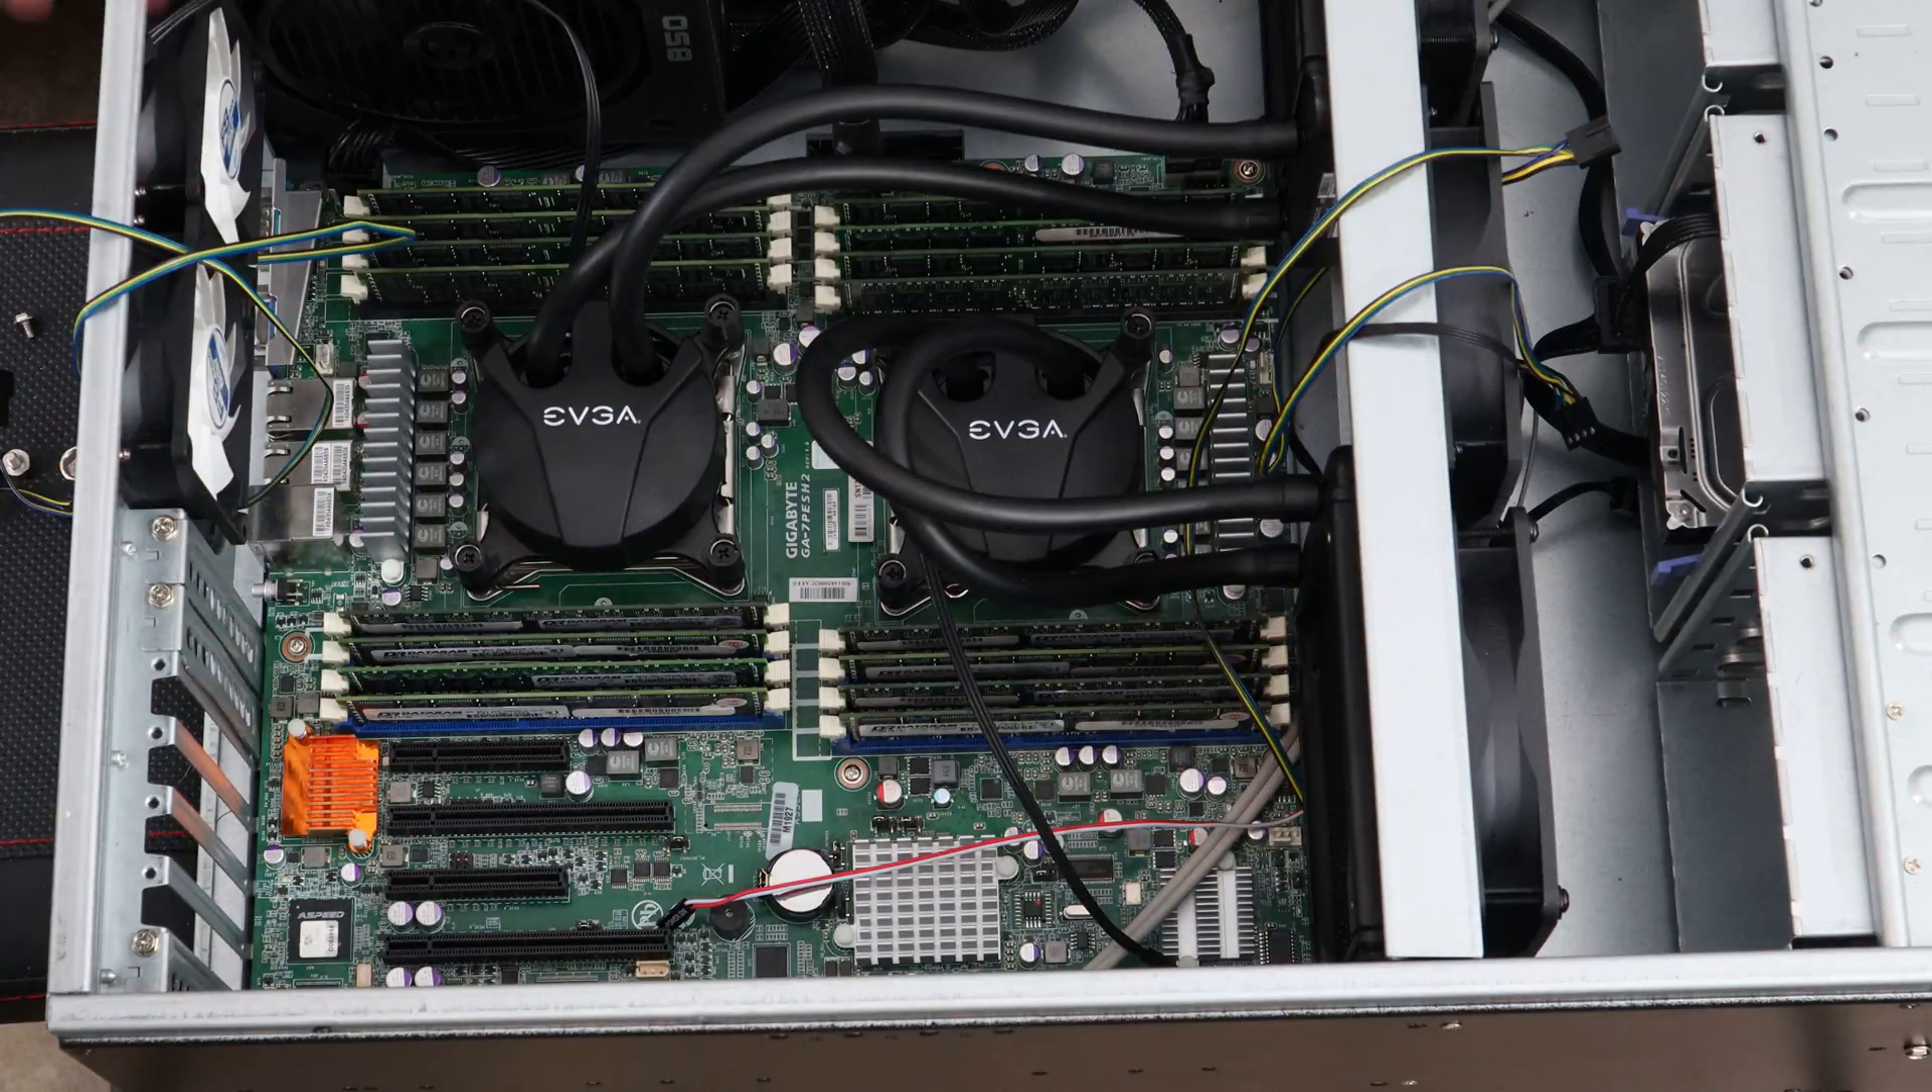So yeah, we've got our water coolers installed.